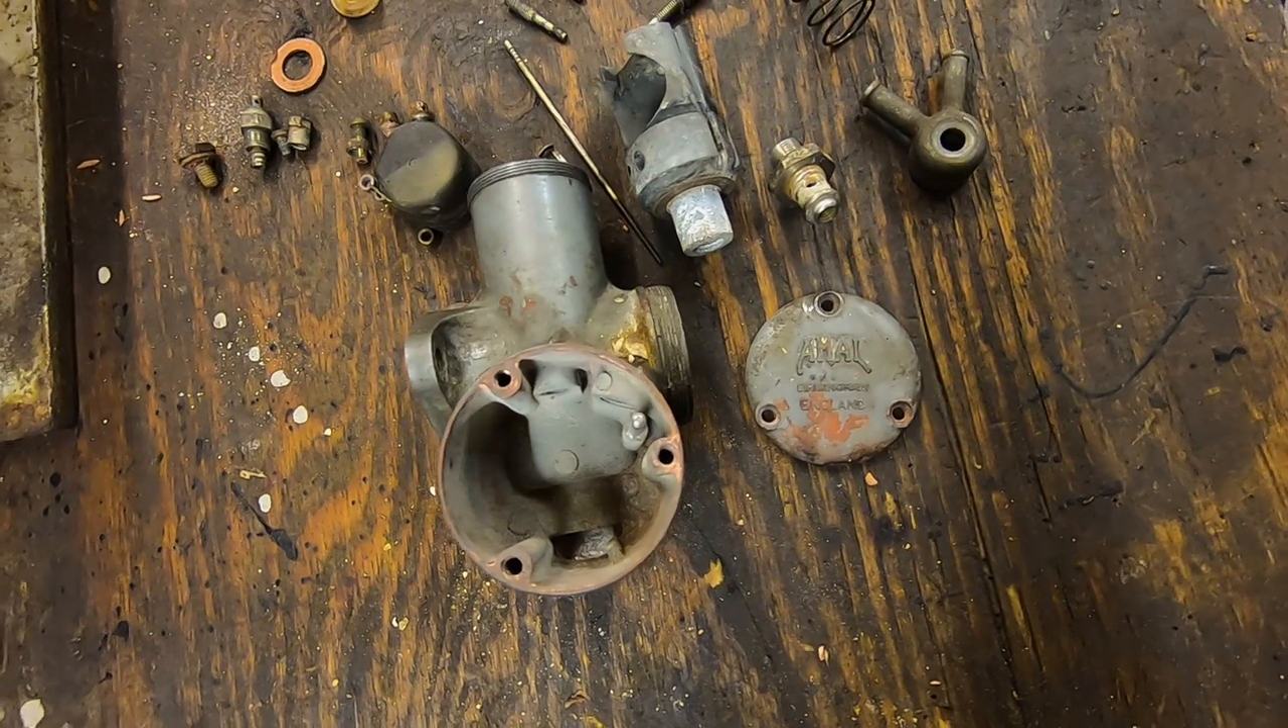Right, so that's the carb stripped down successfully.